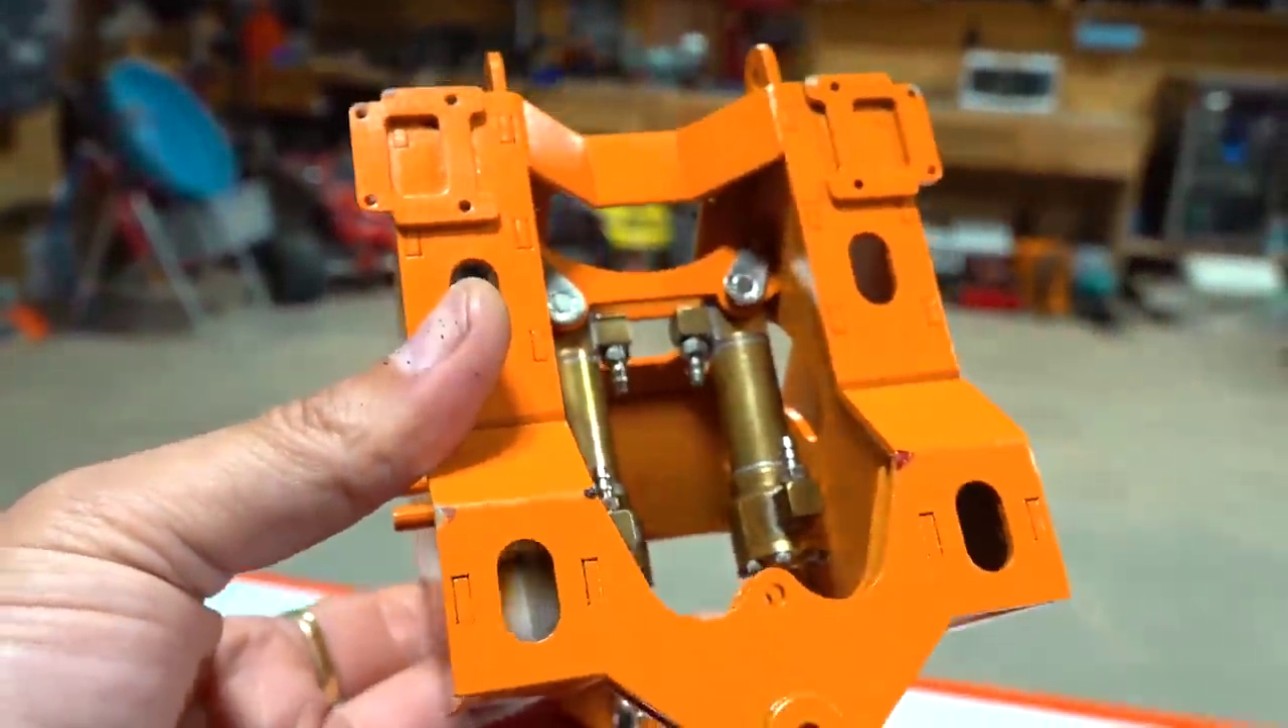So the second ram is now installed. You can see the two bolts.